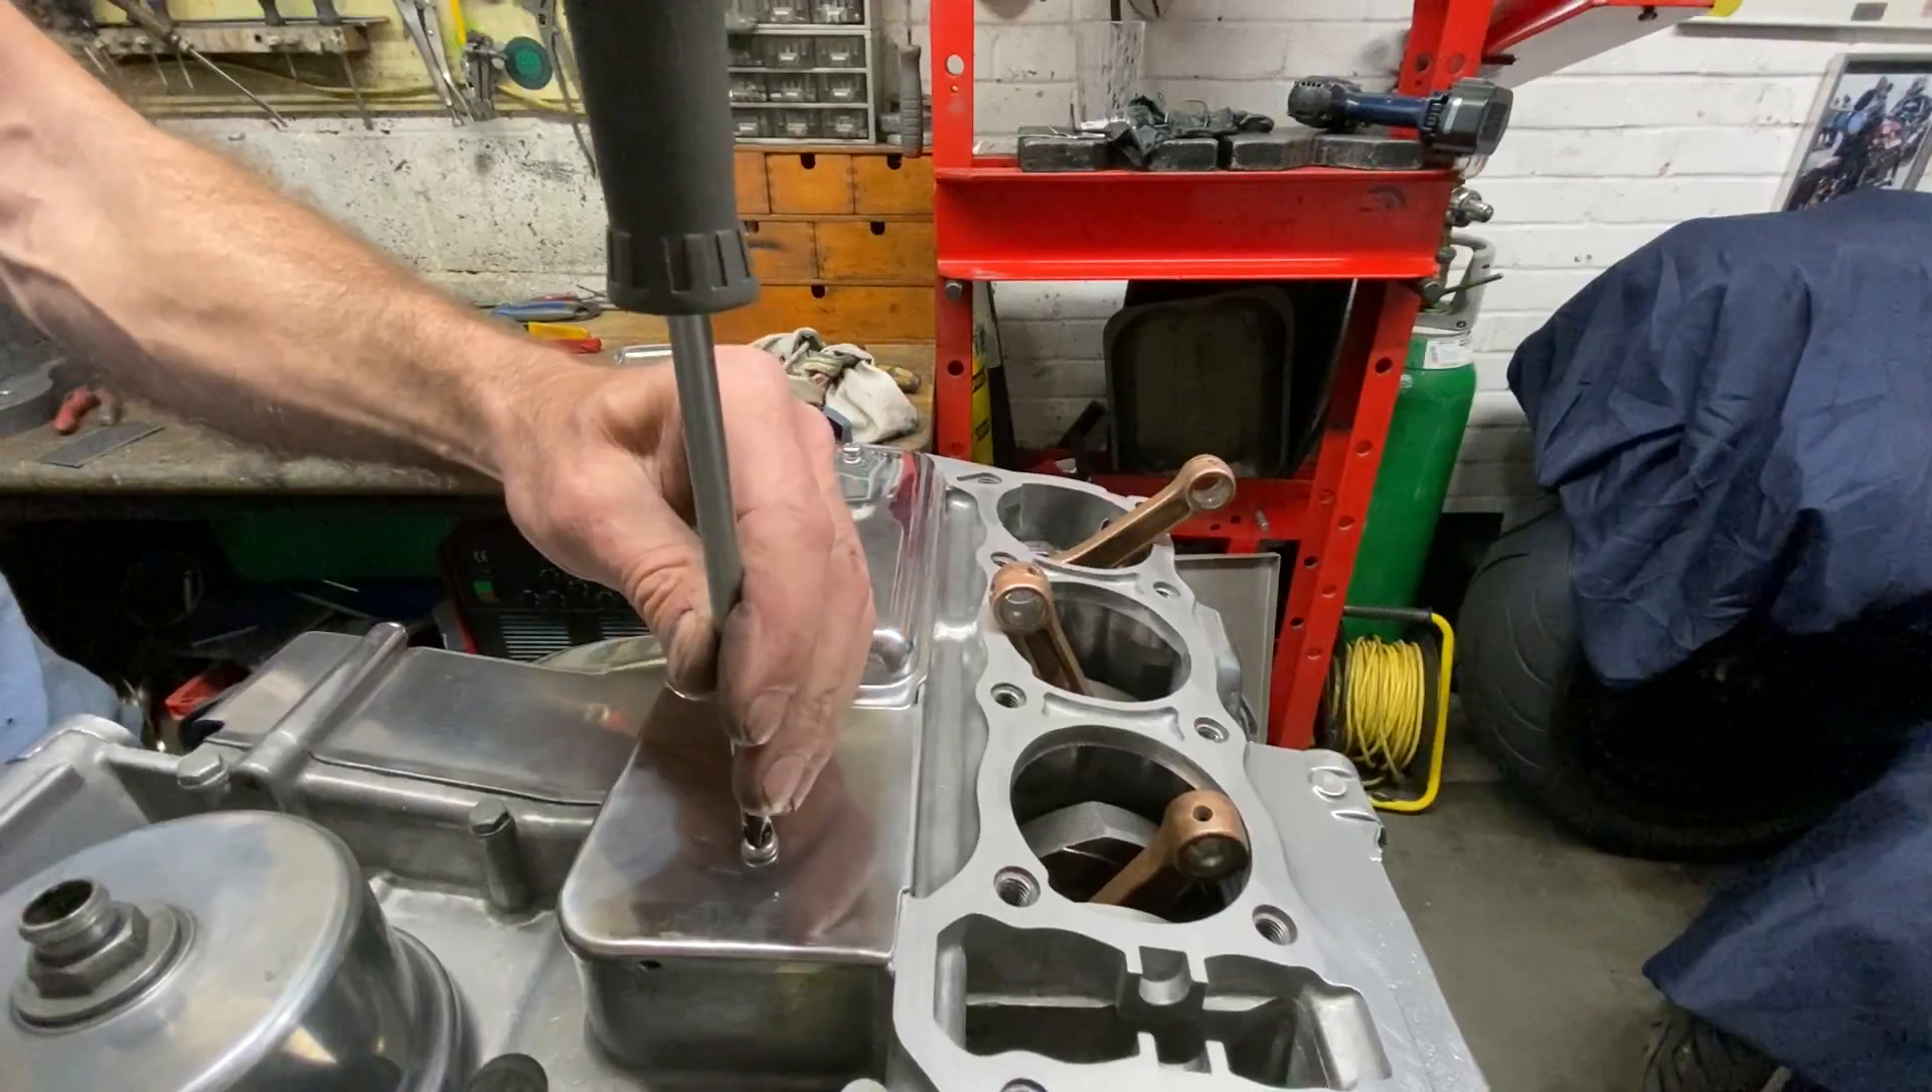With the cover polished, I returned to the garage and fitted it to the engine.